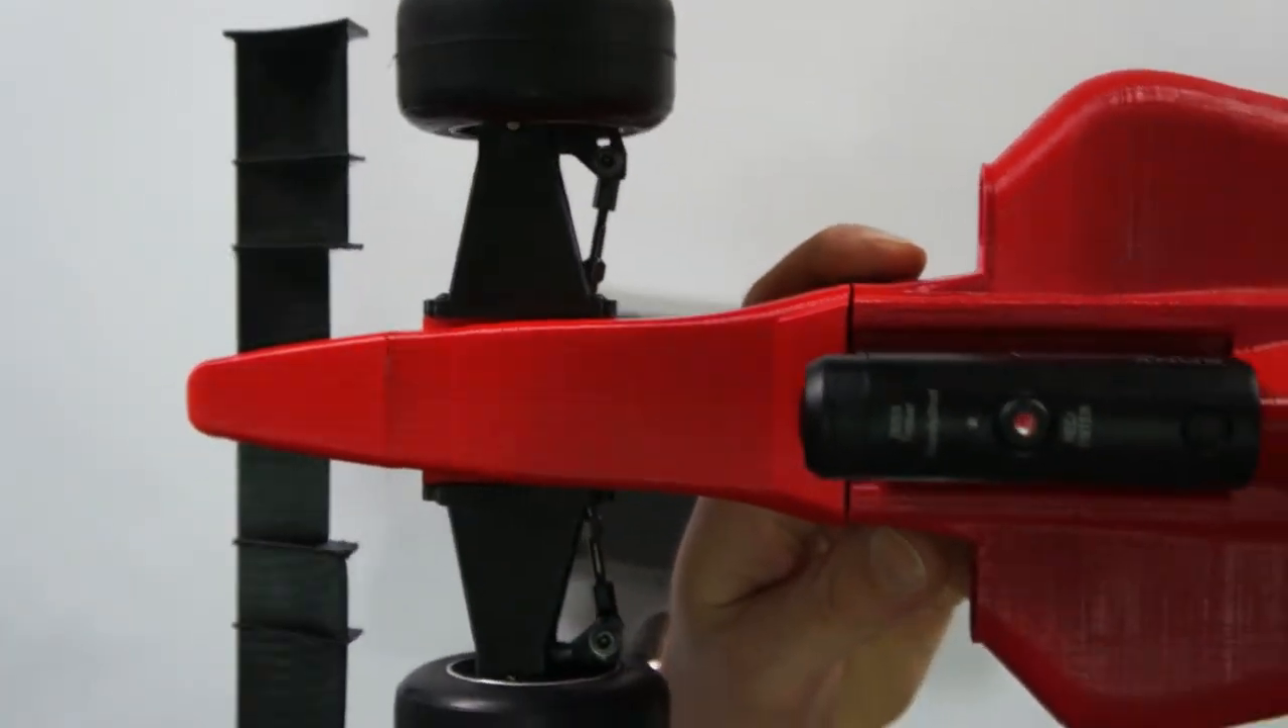Abbiamo montato L'action cam di Sony In stile Camera car di Formula 1.